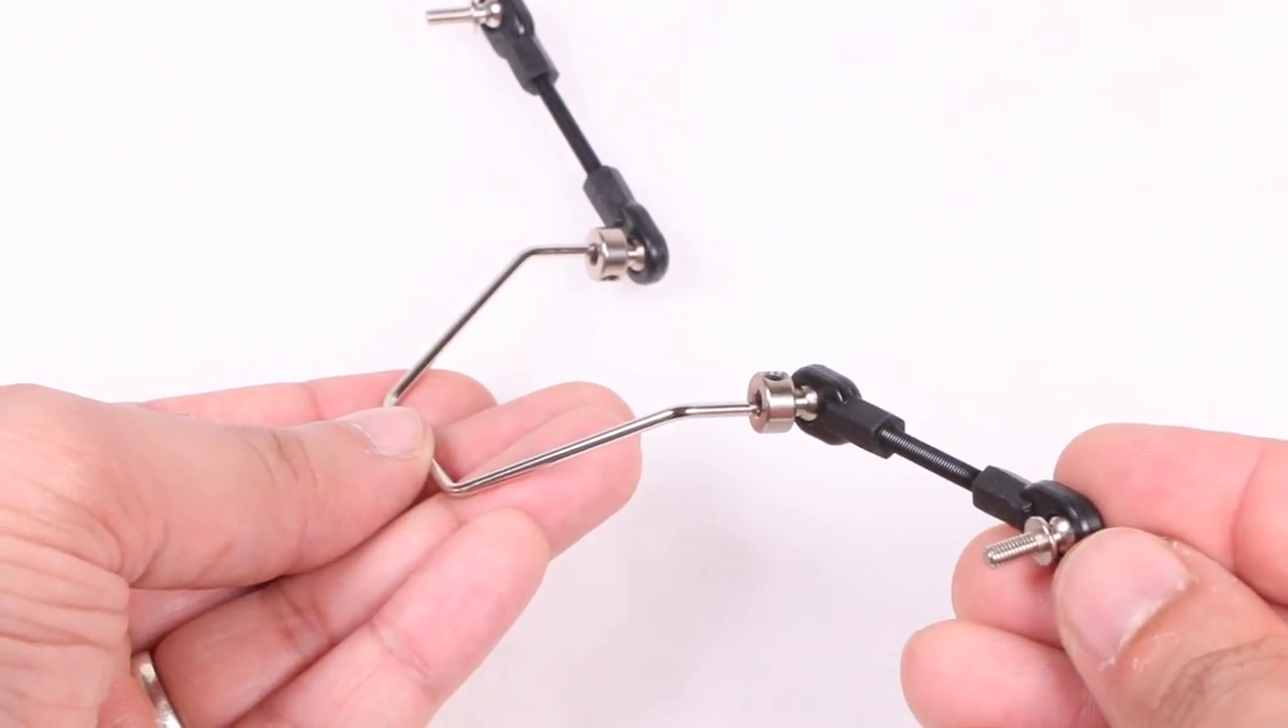That's the front sway bar assembled.